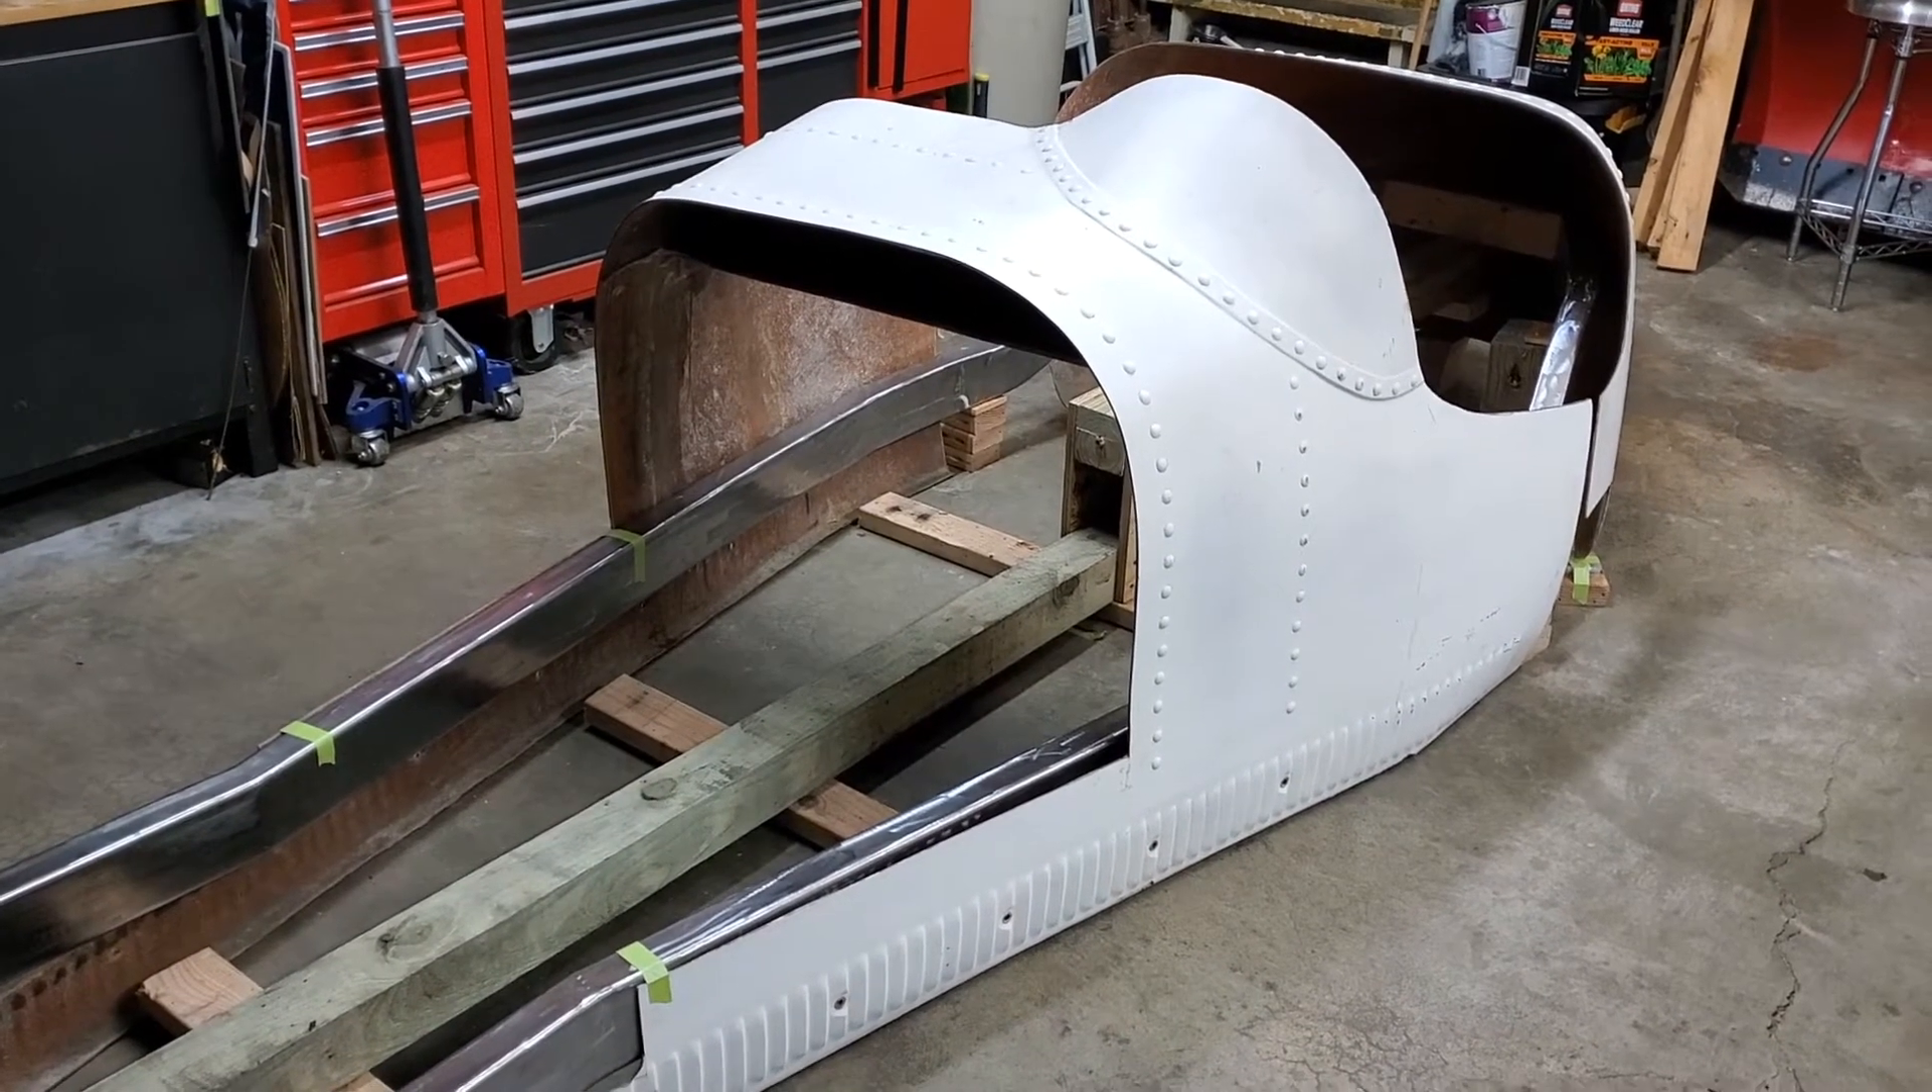As you can see, the body has been trimmed compared to how it was when I first got it, and the frame rails have been set into place for the first time, which is pretty exciting.